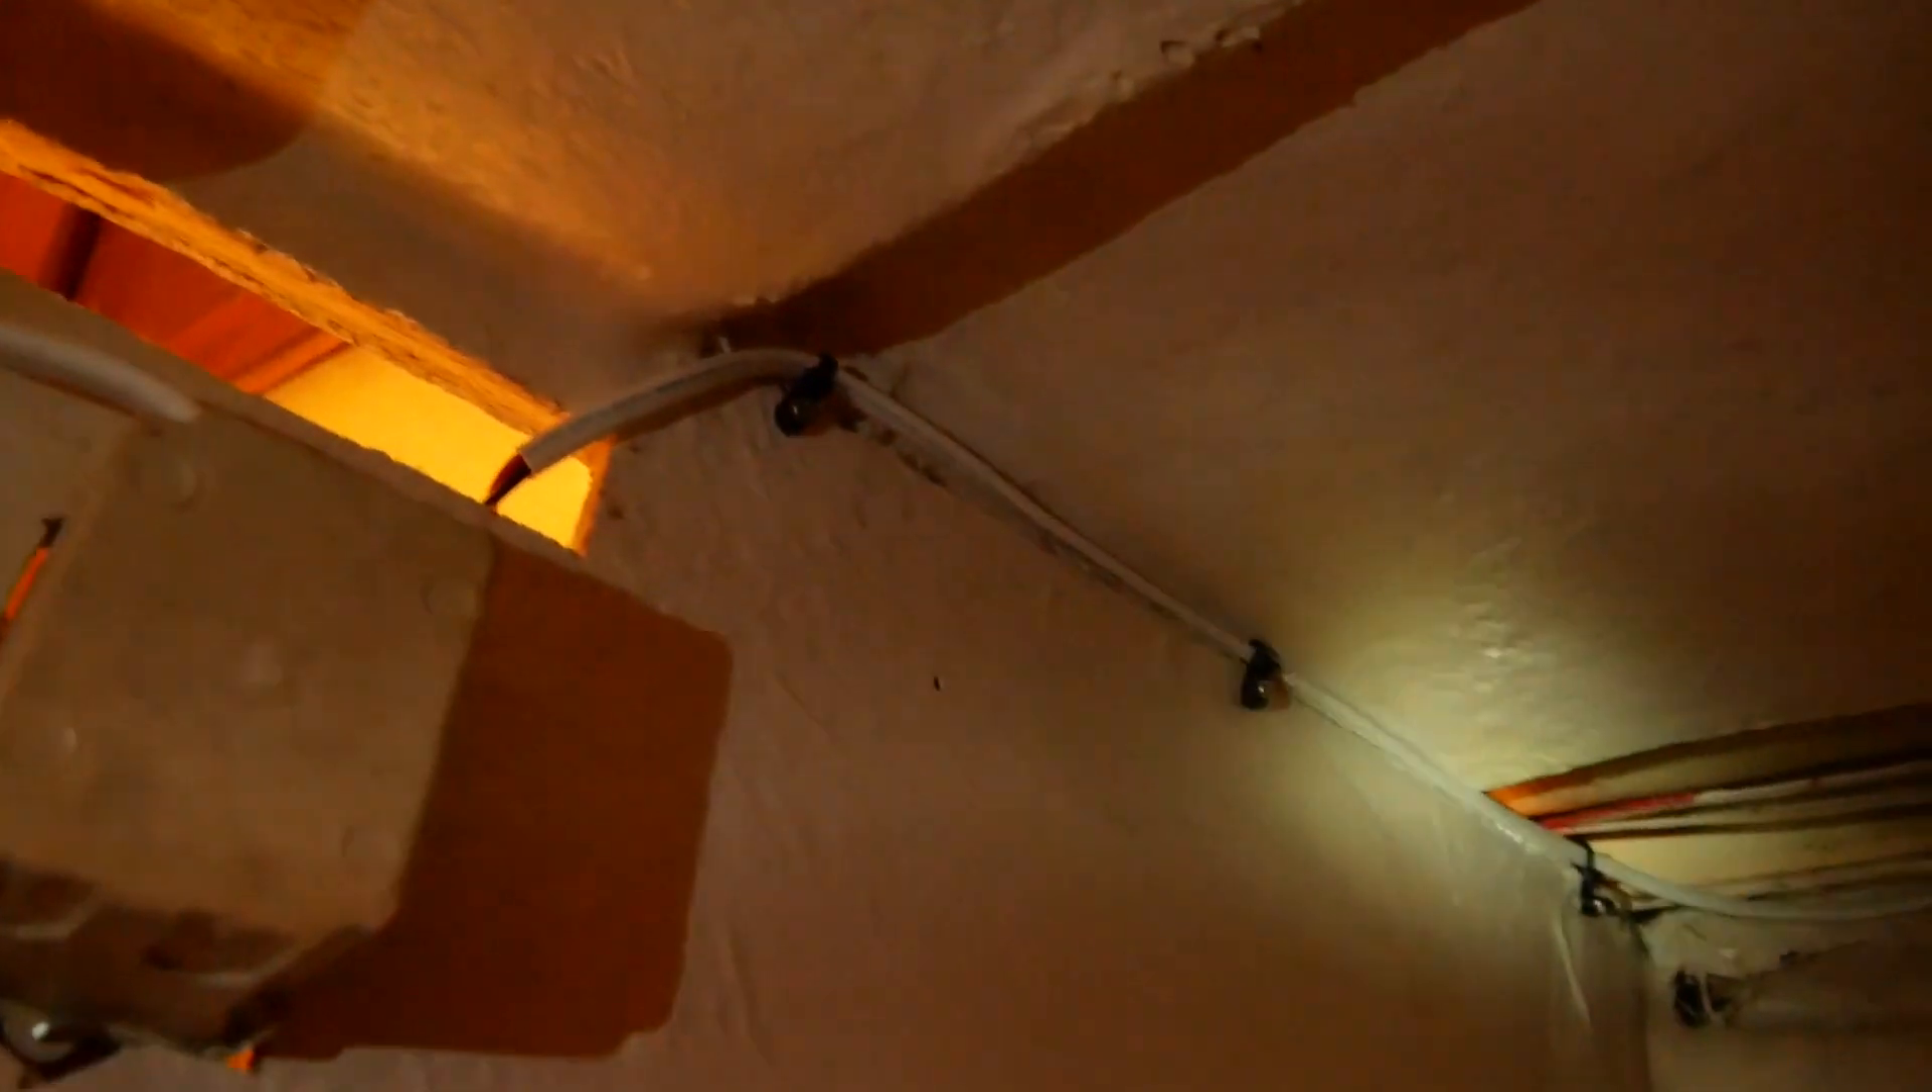And on the inside, I have secured the DC wire.